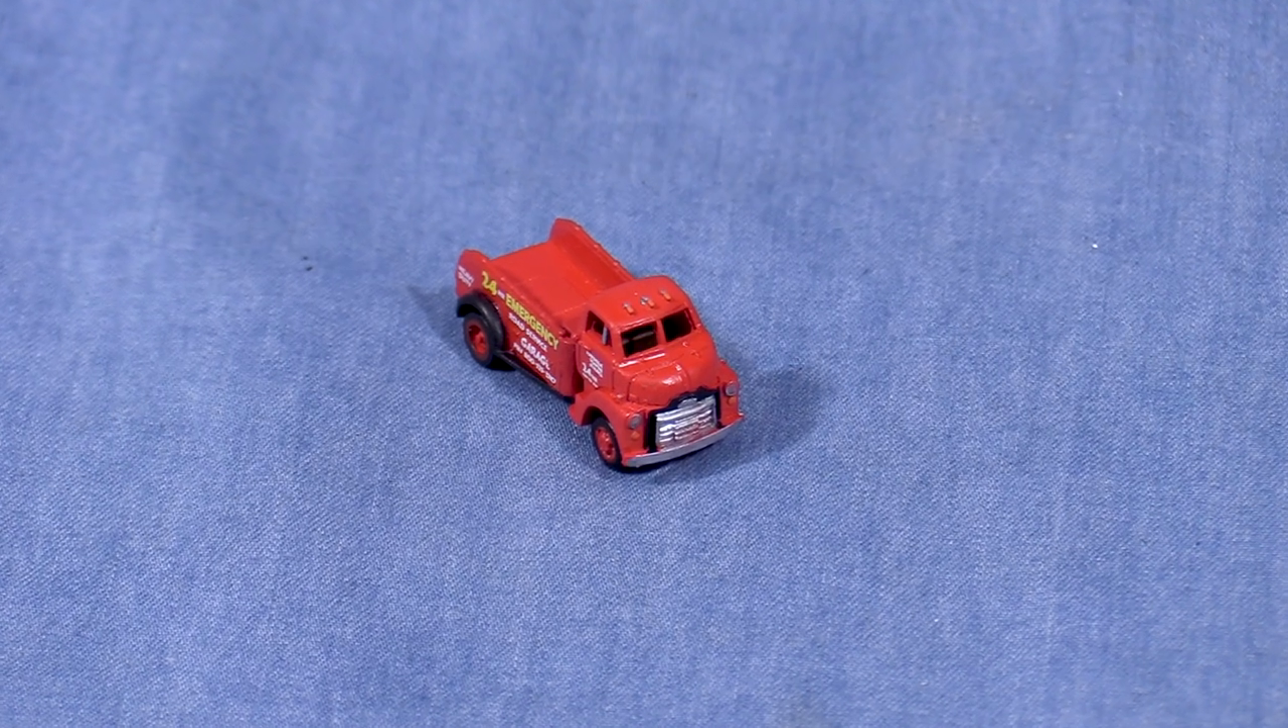Now the basic truck is together.